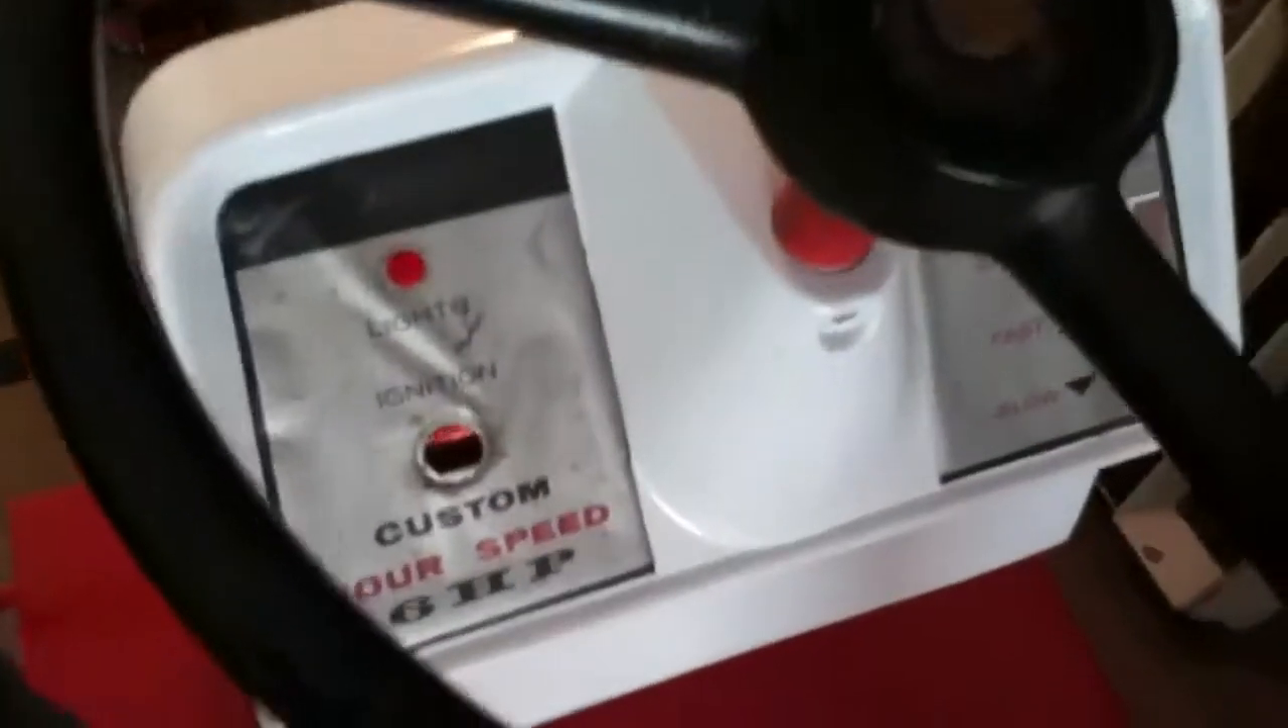I got these dash decals glued back on there.